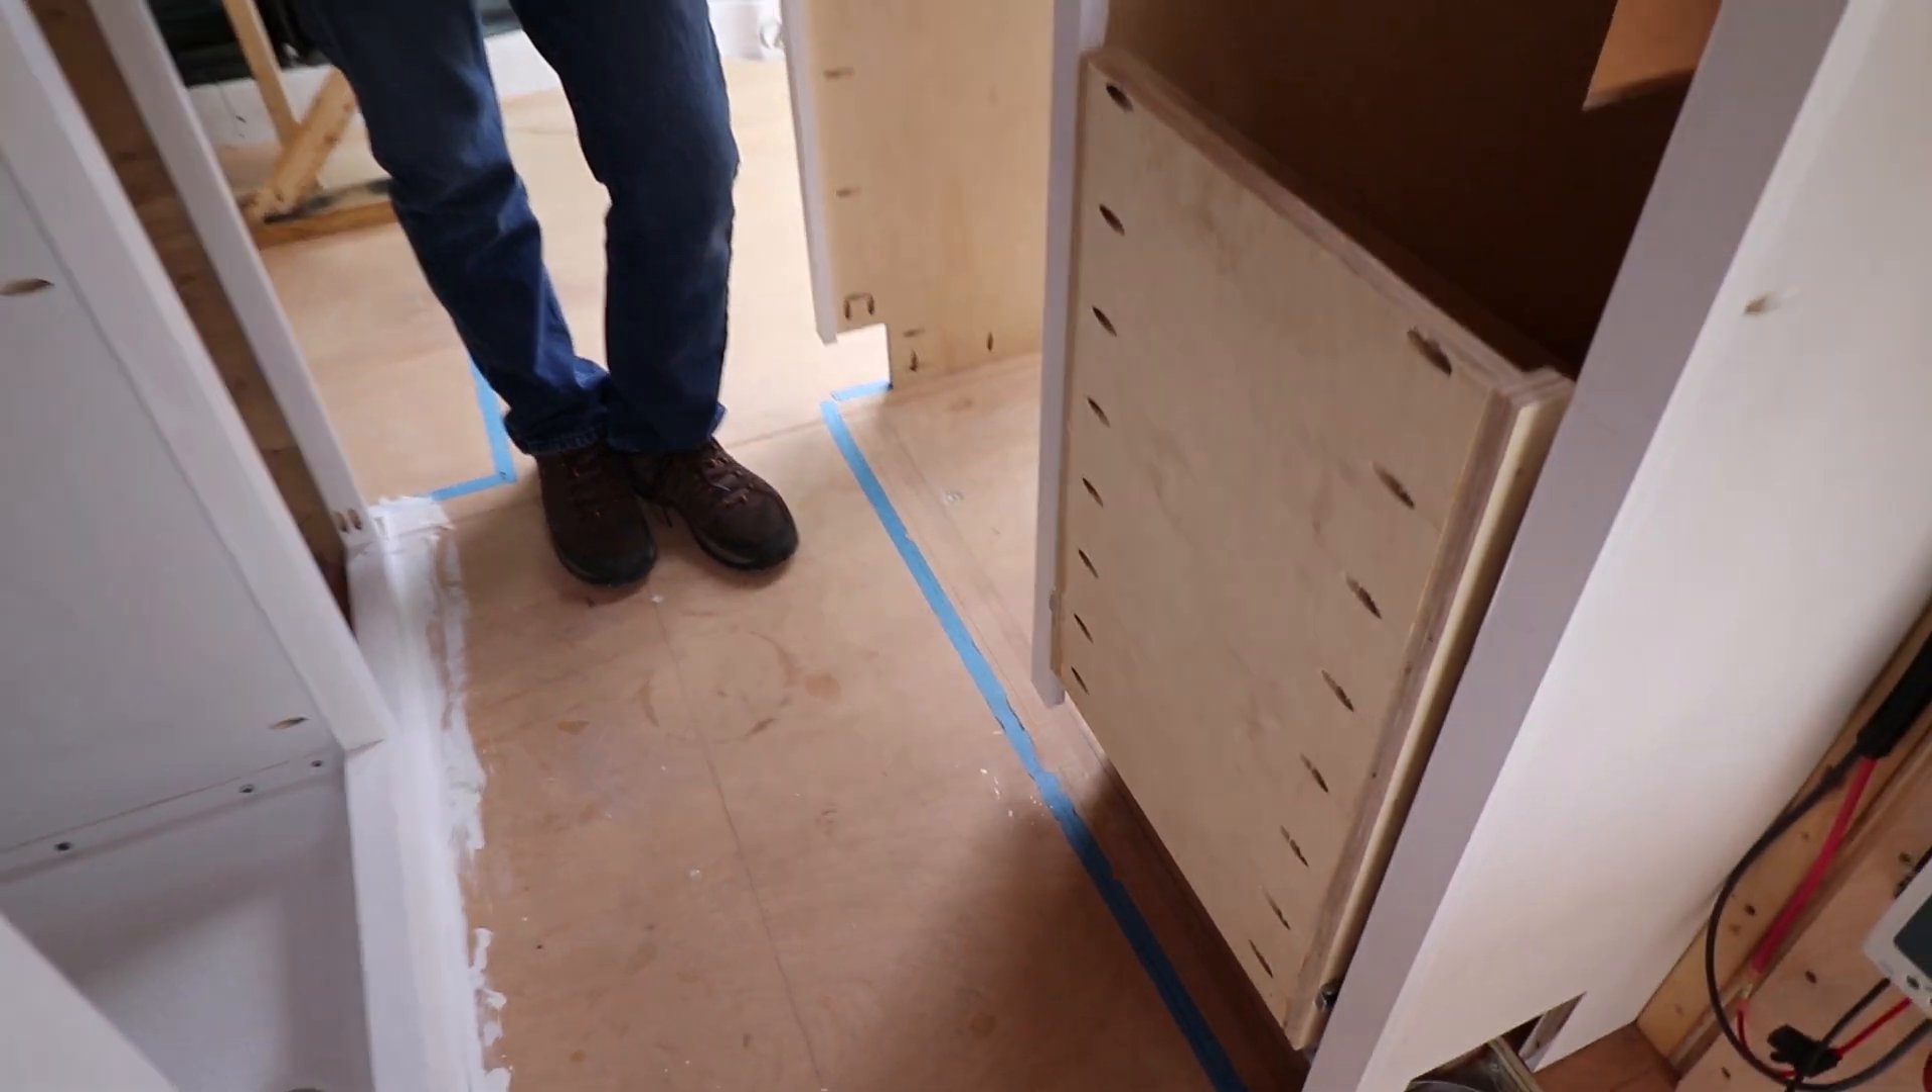Obviously, I haven't put in the floor yet, either.